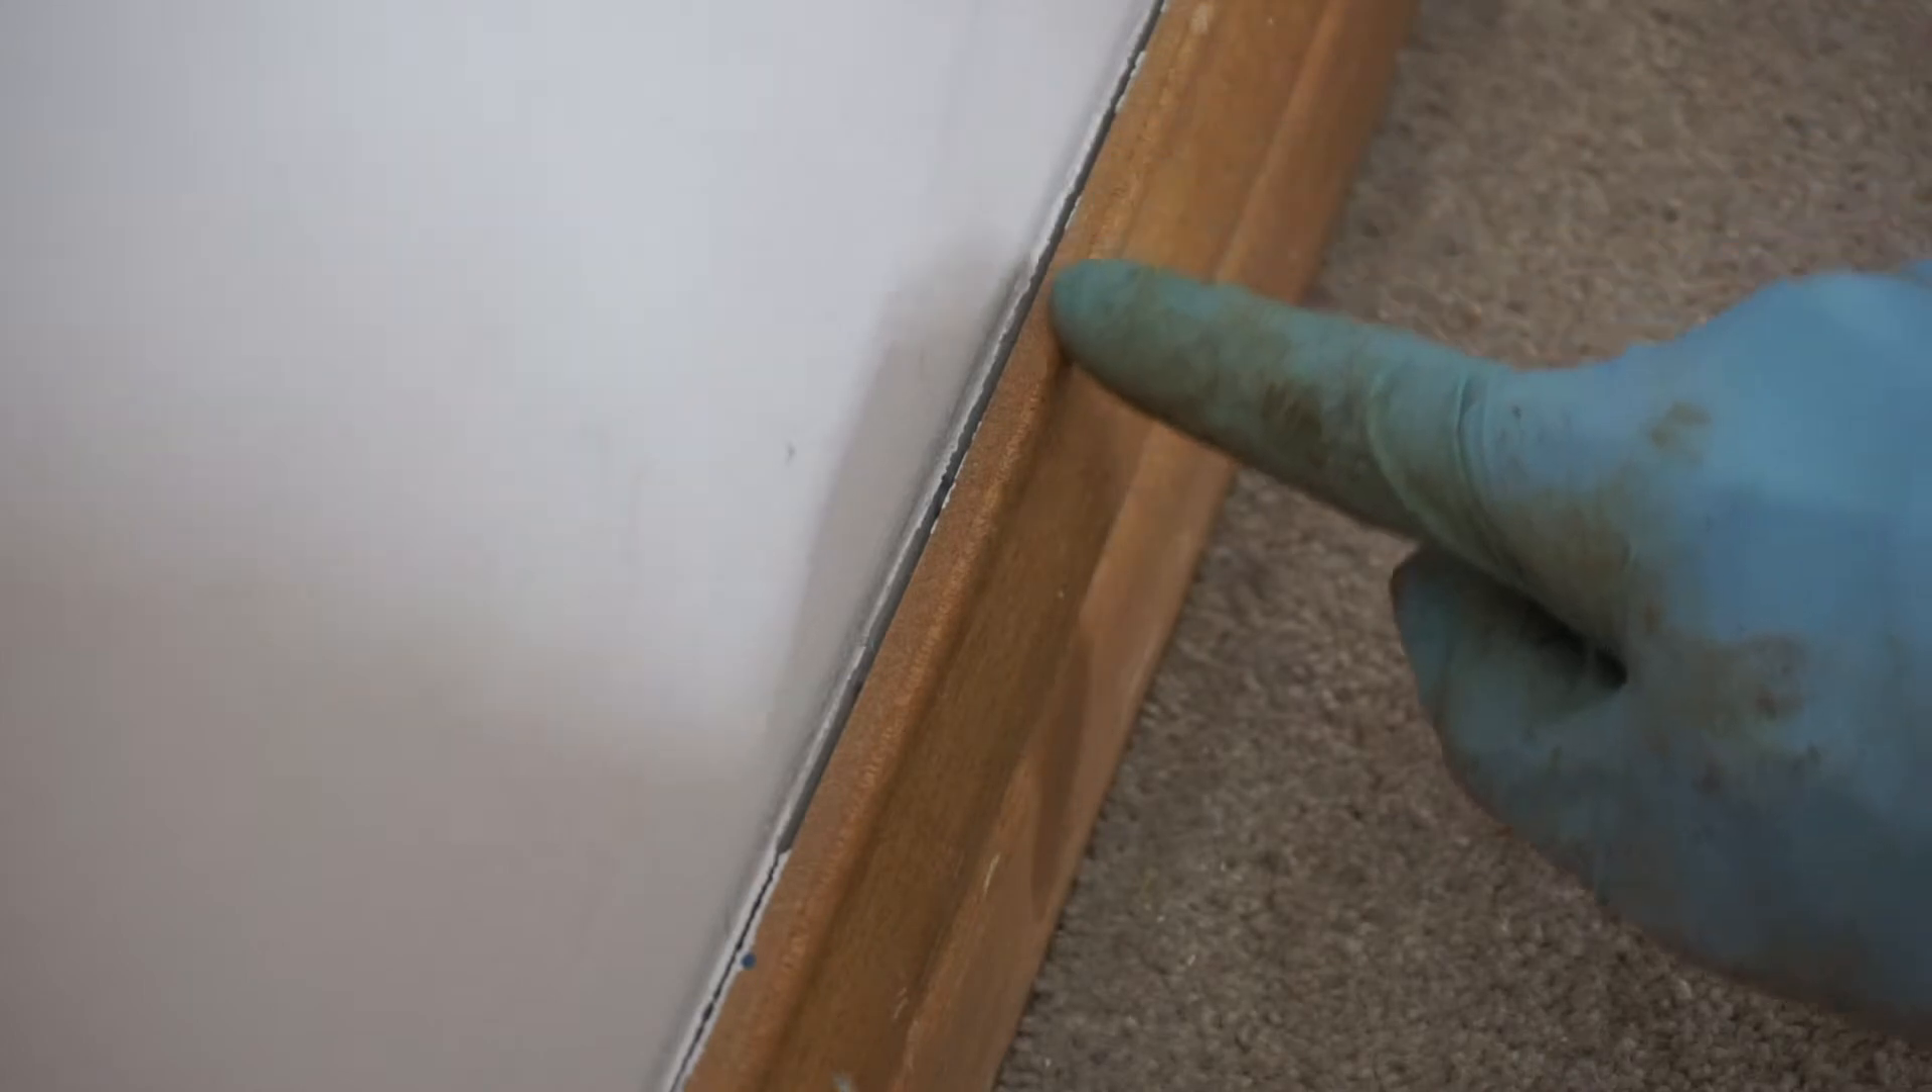As you can see, we have our floorboard right here and it's right up against the wall and you can see there's just a little tiny gap right between the board and the wall.